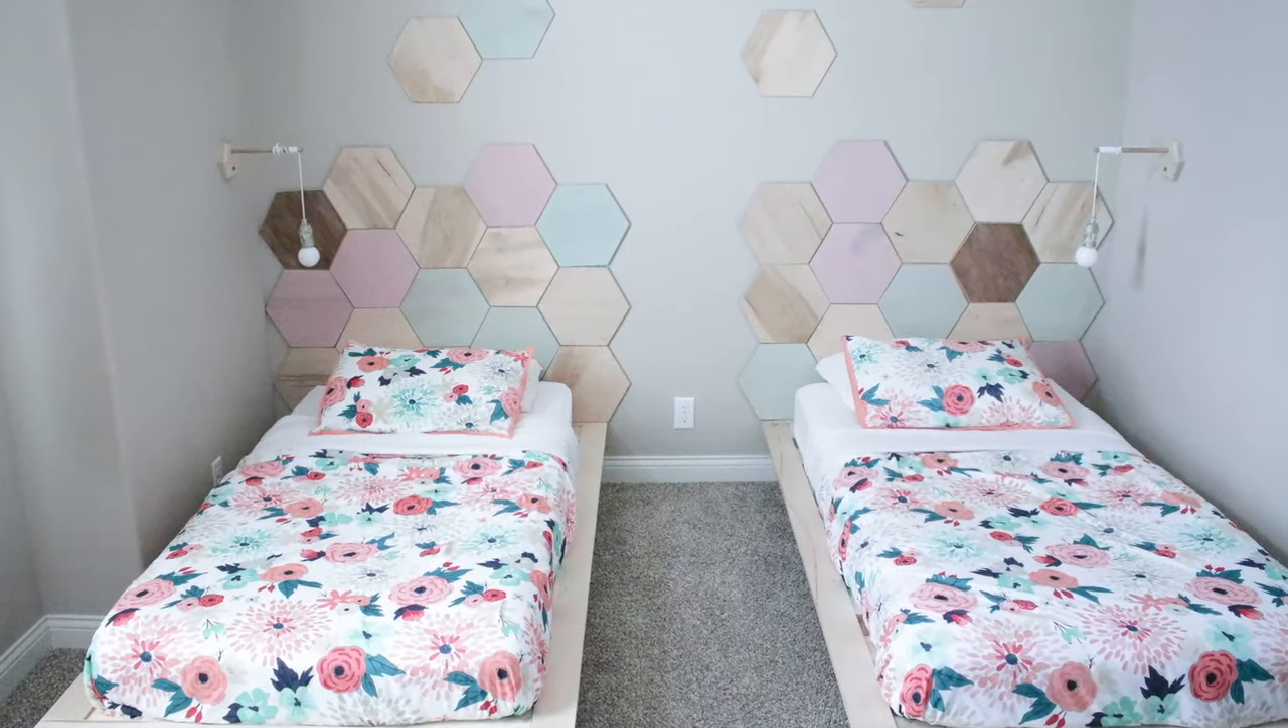After we put all the tiles on my wife made the beds and there they are the modern platform beds for my girls with hexagon headboards that you can rearrange in any pattern or shape that you want.